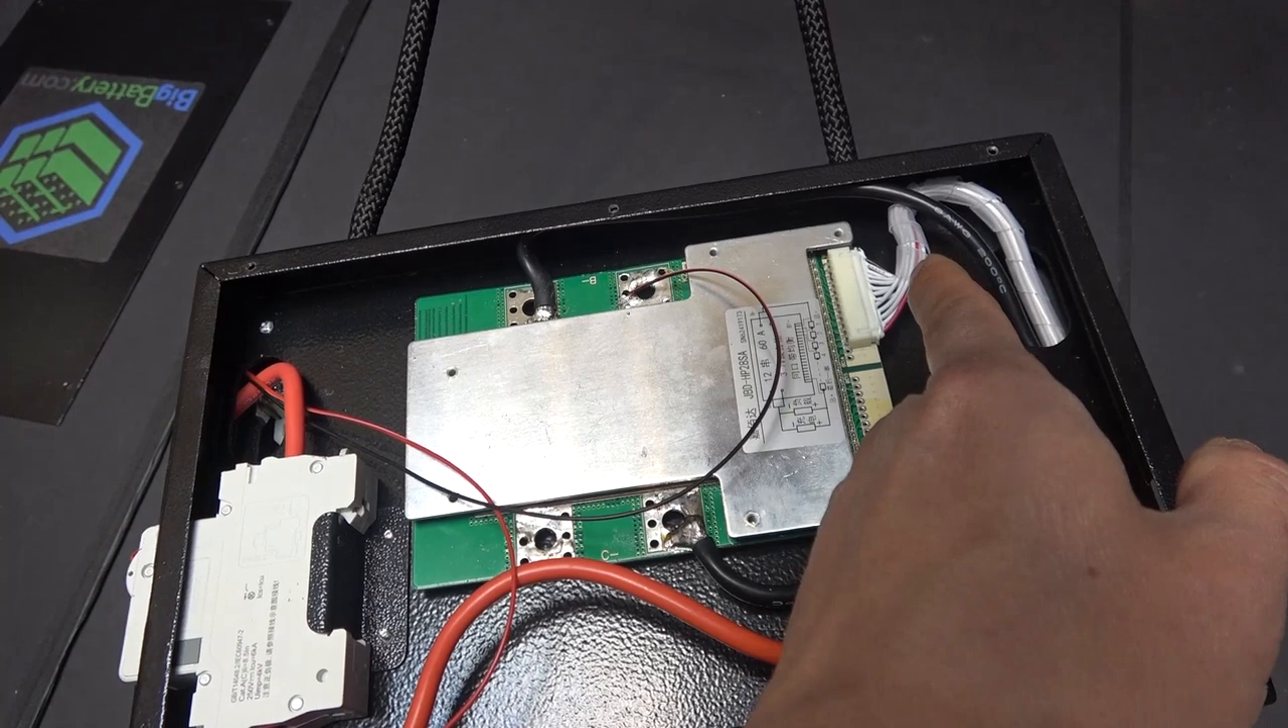So here is the inside of the battery with the top cover off.